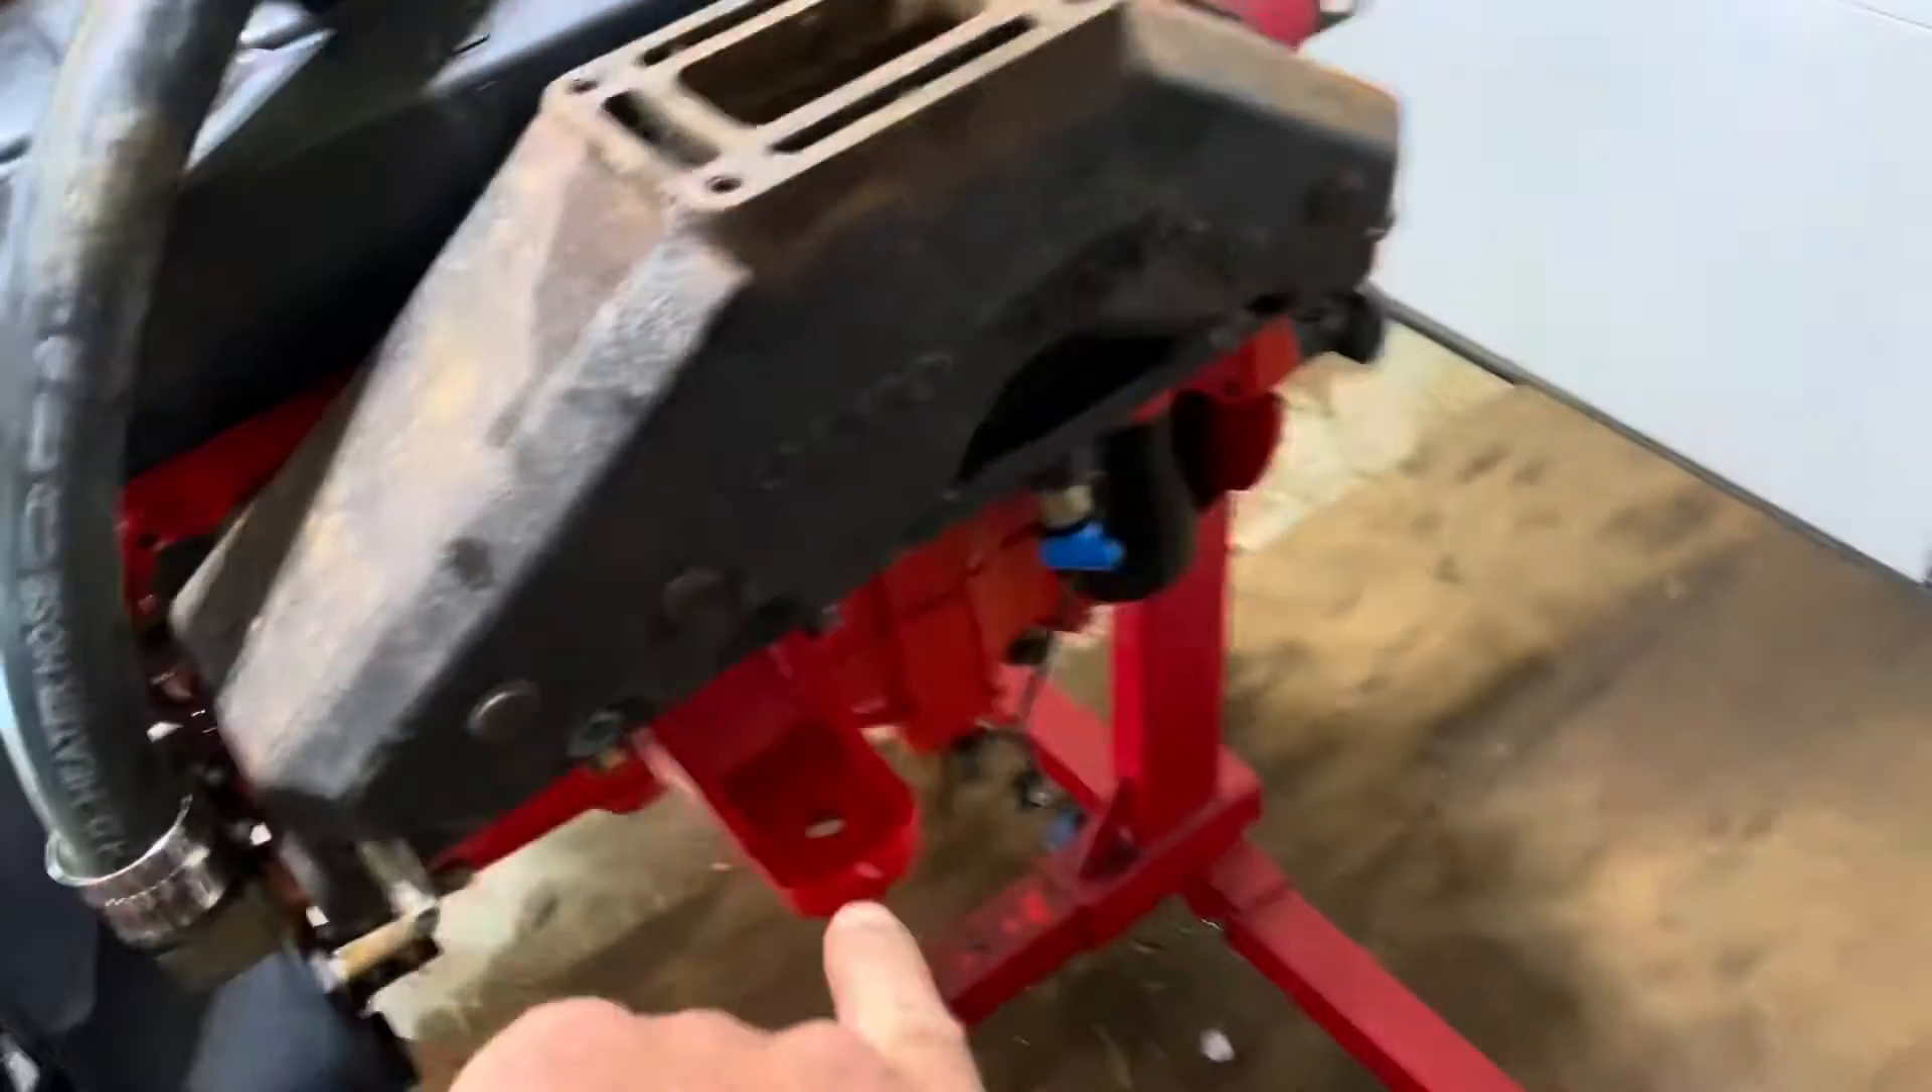And now I have the exhaust manifold in place.